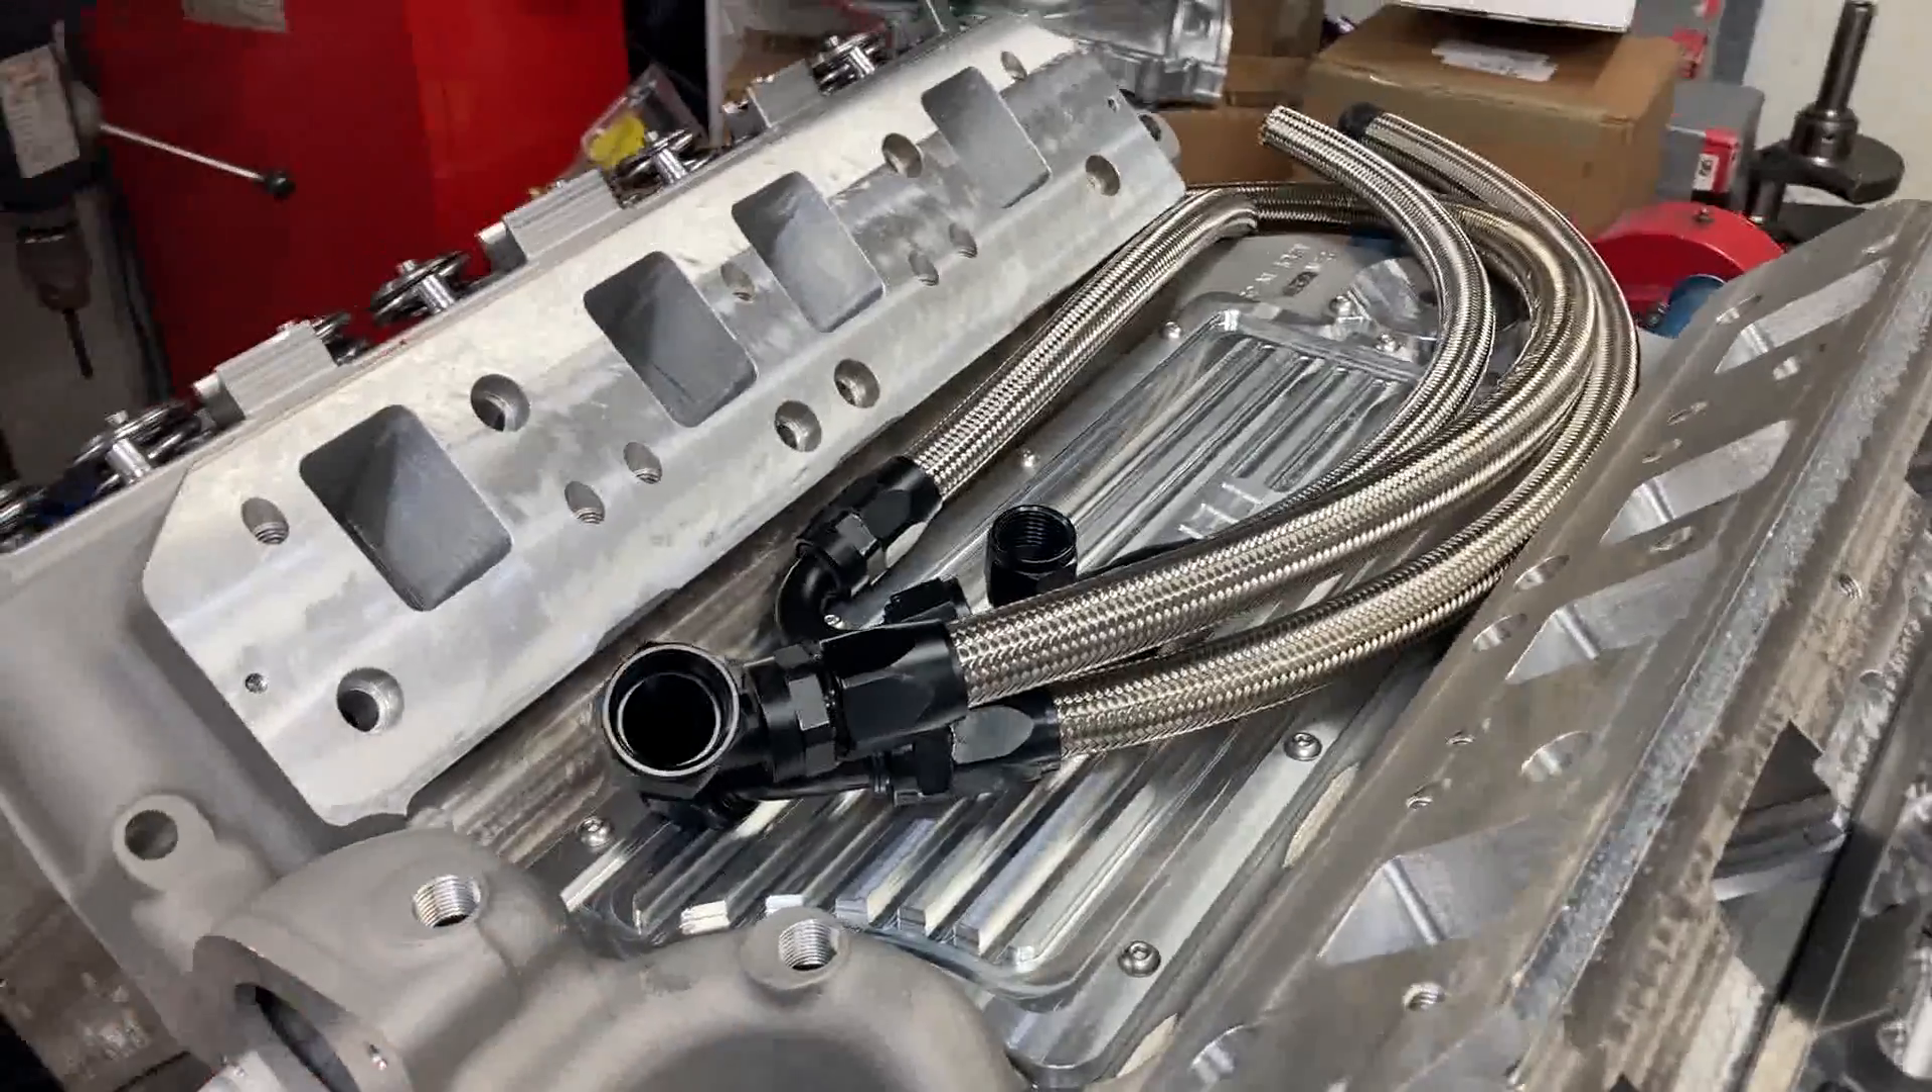Okay, so I got, uh, both dash 12 lines also made up to go to the tank.